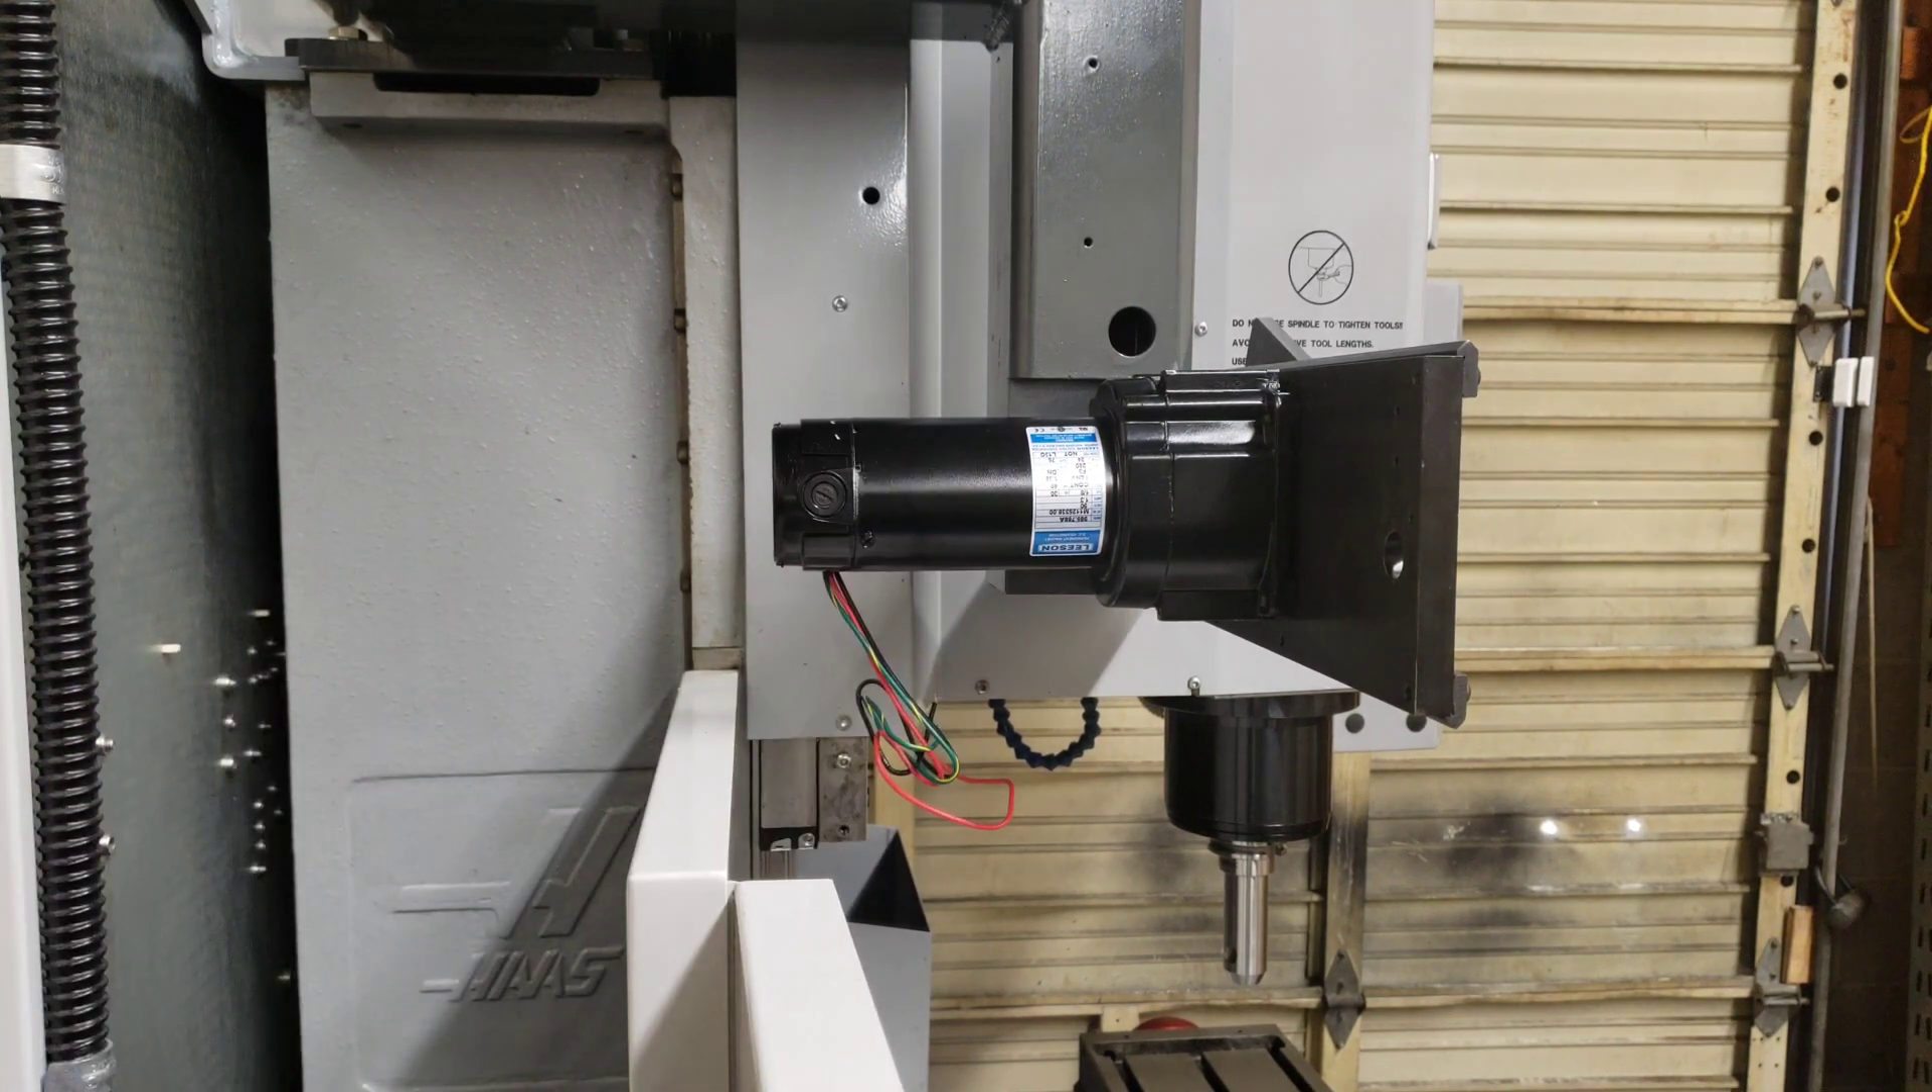So now the wires are coming out the bottom so there's less chance of coolant intruding into the motor.